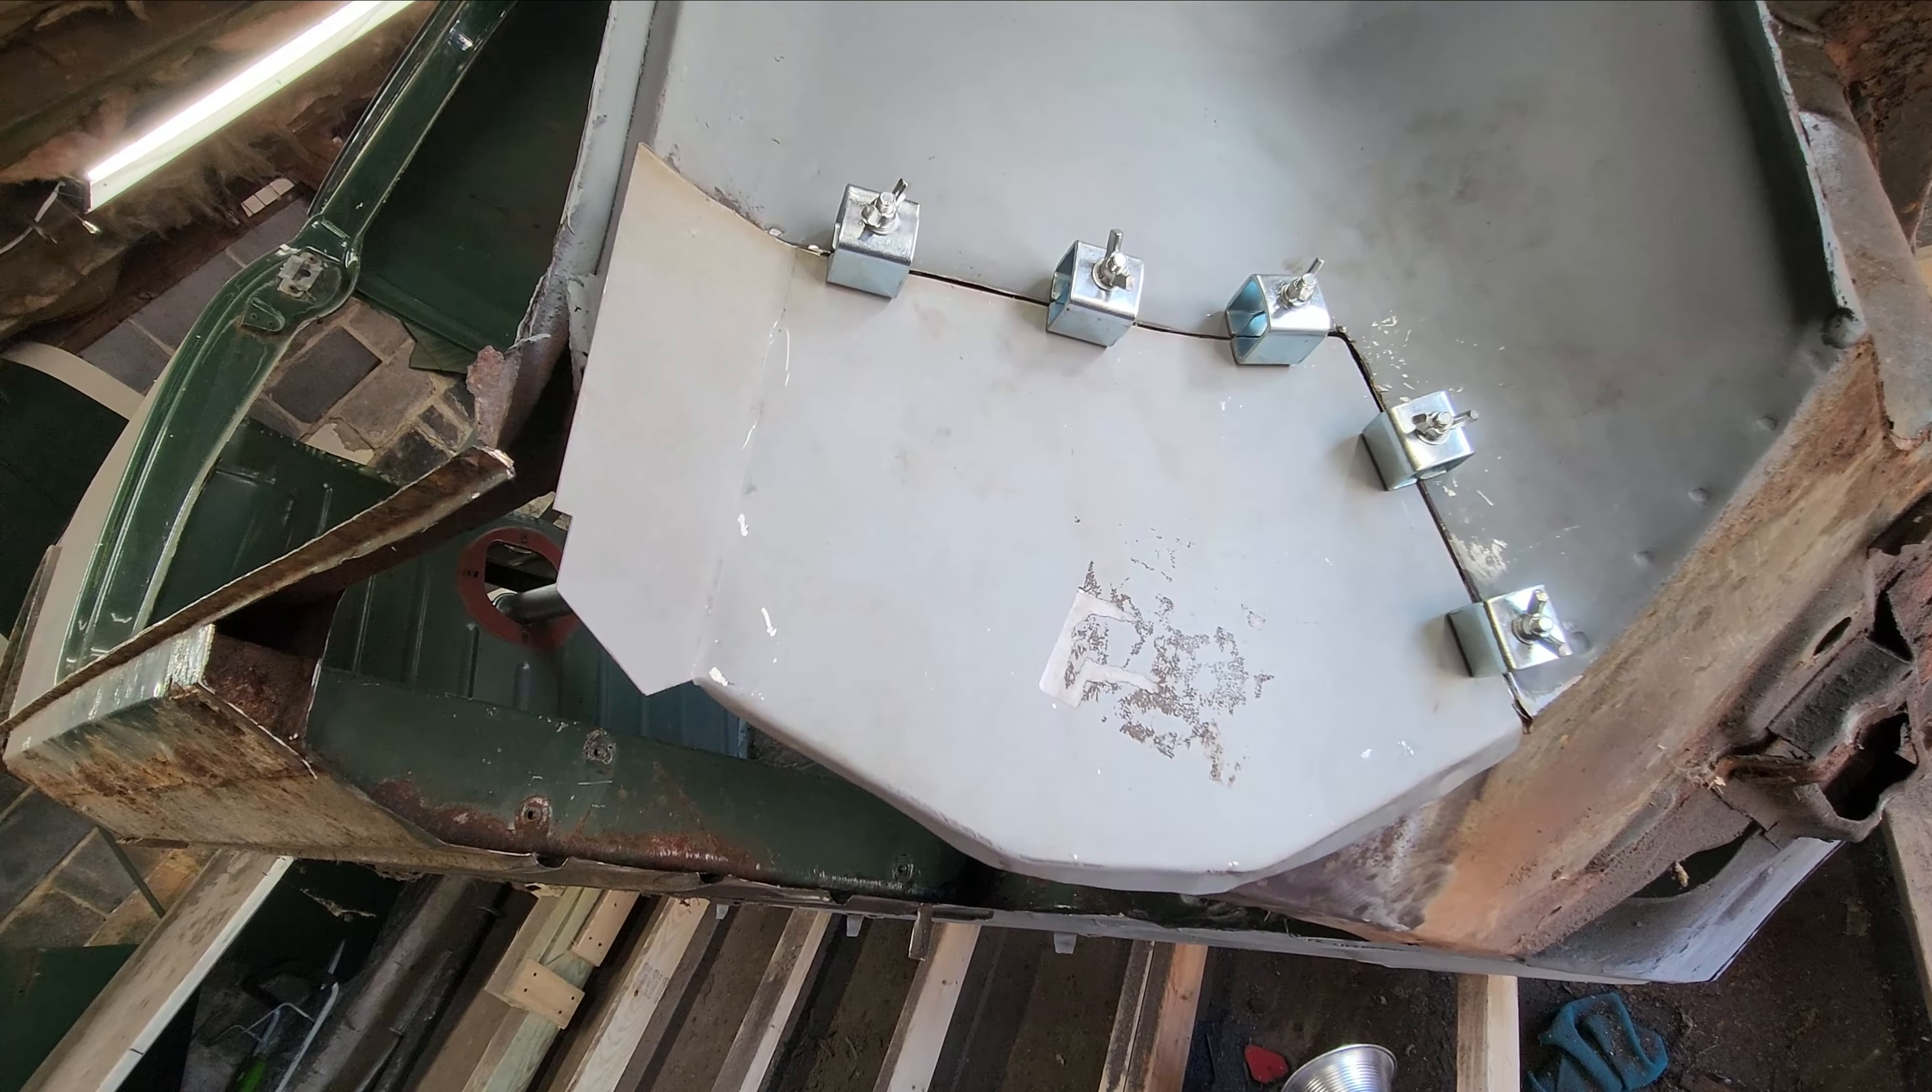I got this panel in turned out pretty good.